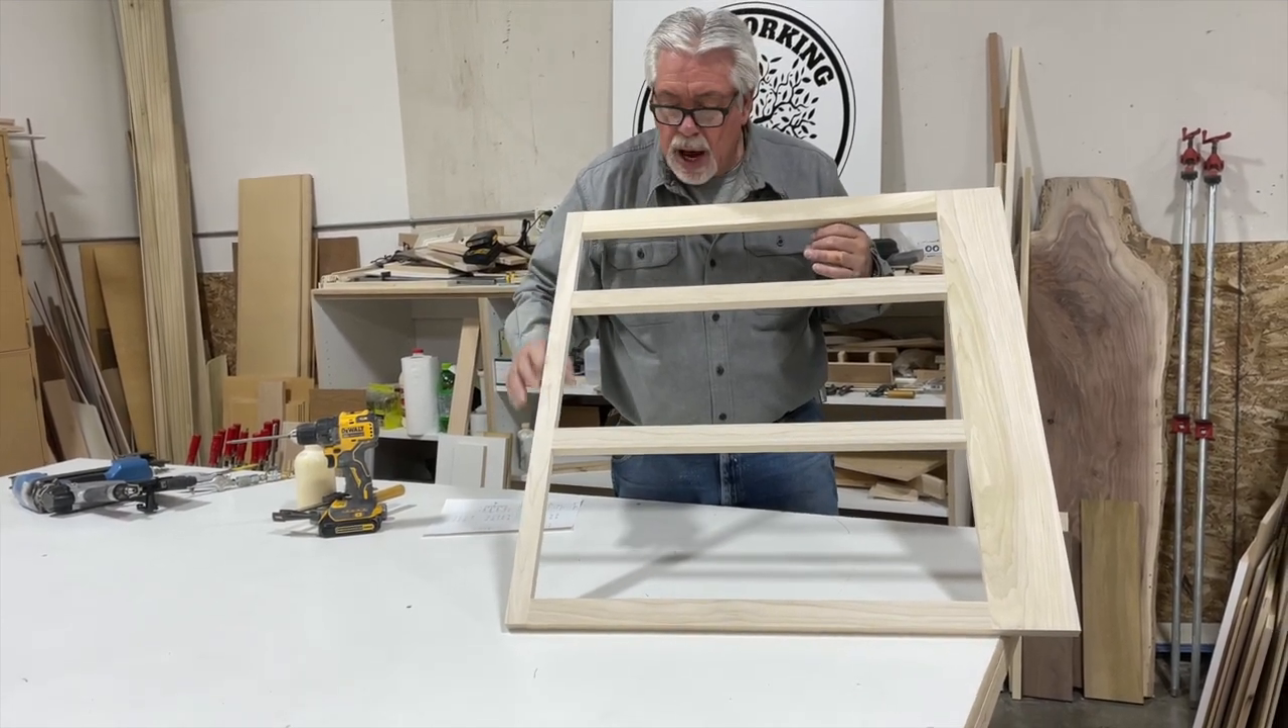Here's our face frame all done with our filler as part of the face frame.